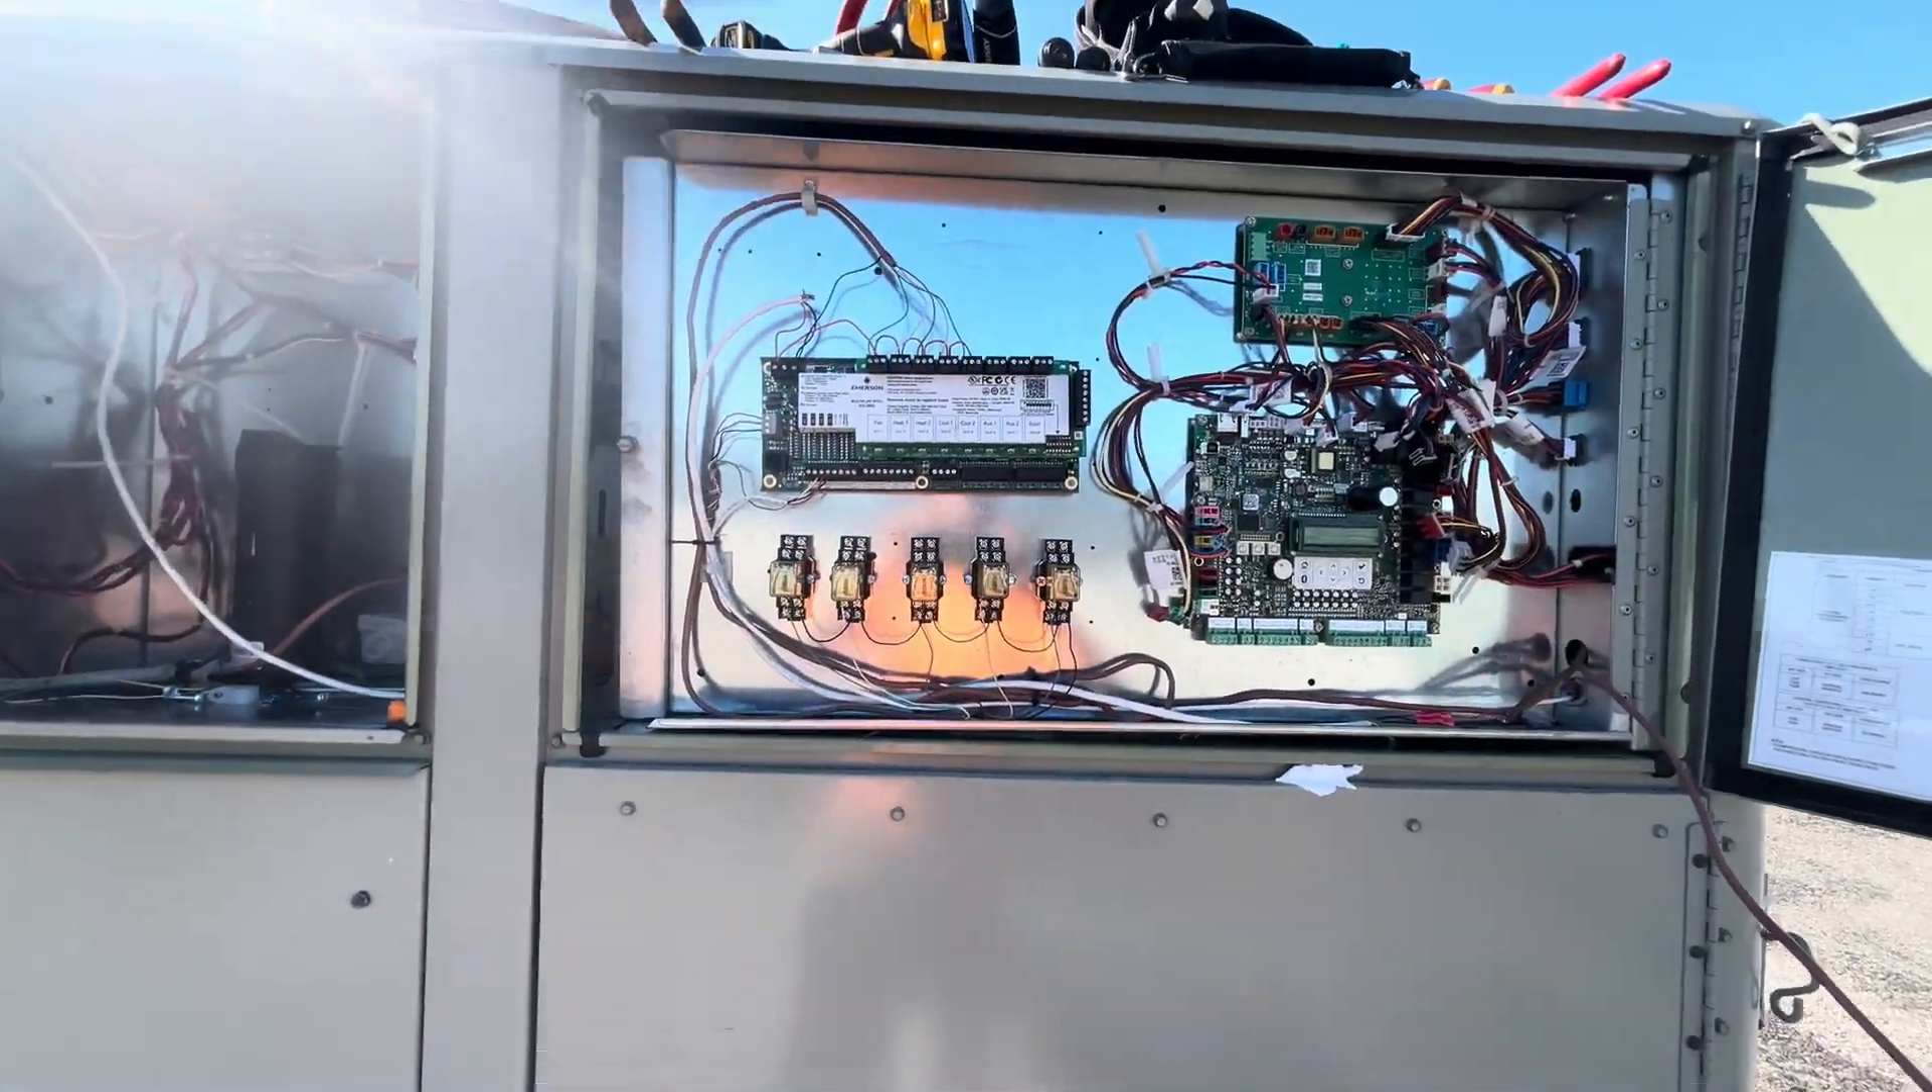All right, so we've got our relays in, our isolation relays.